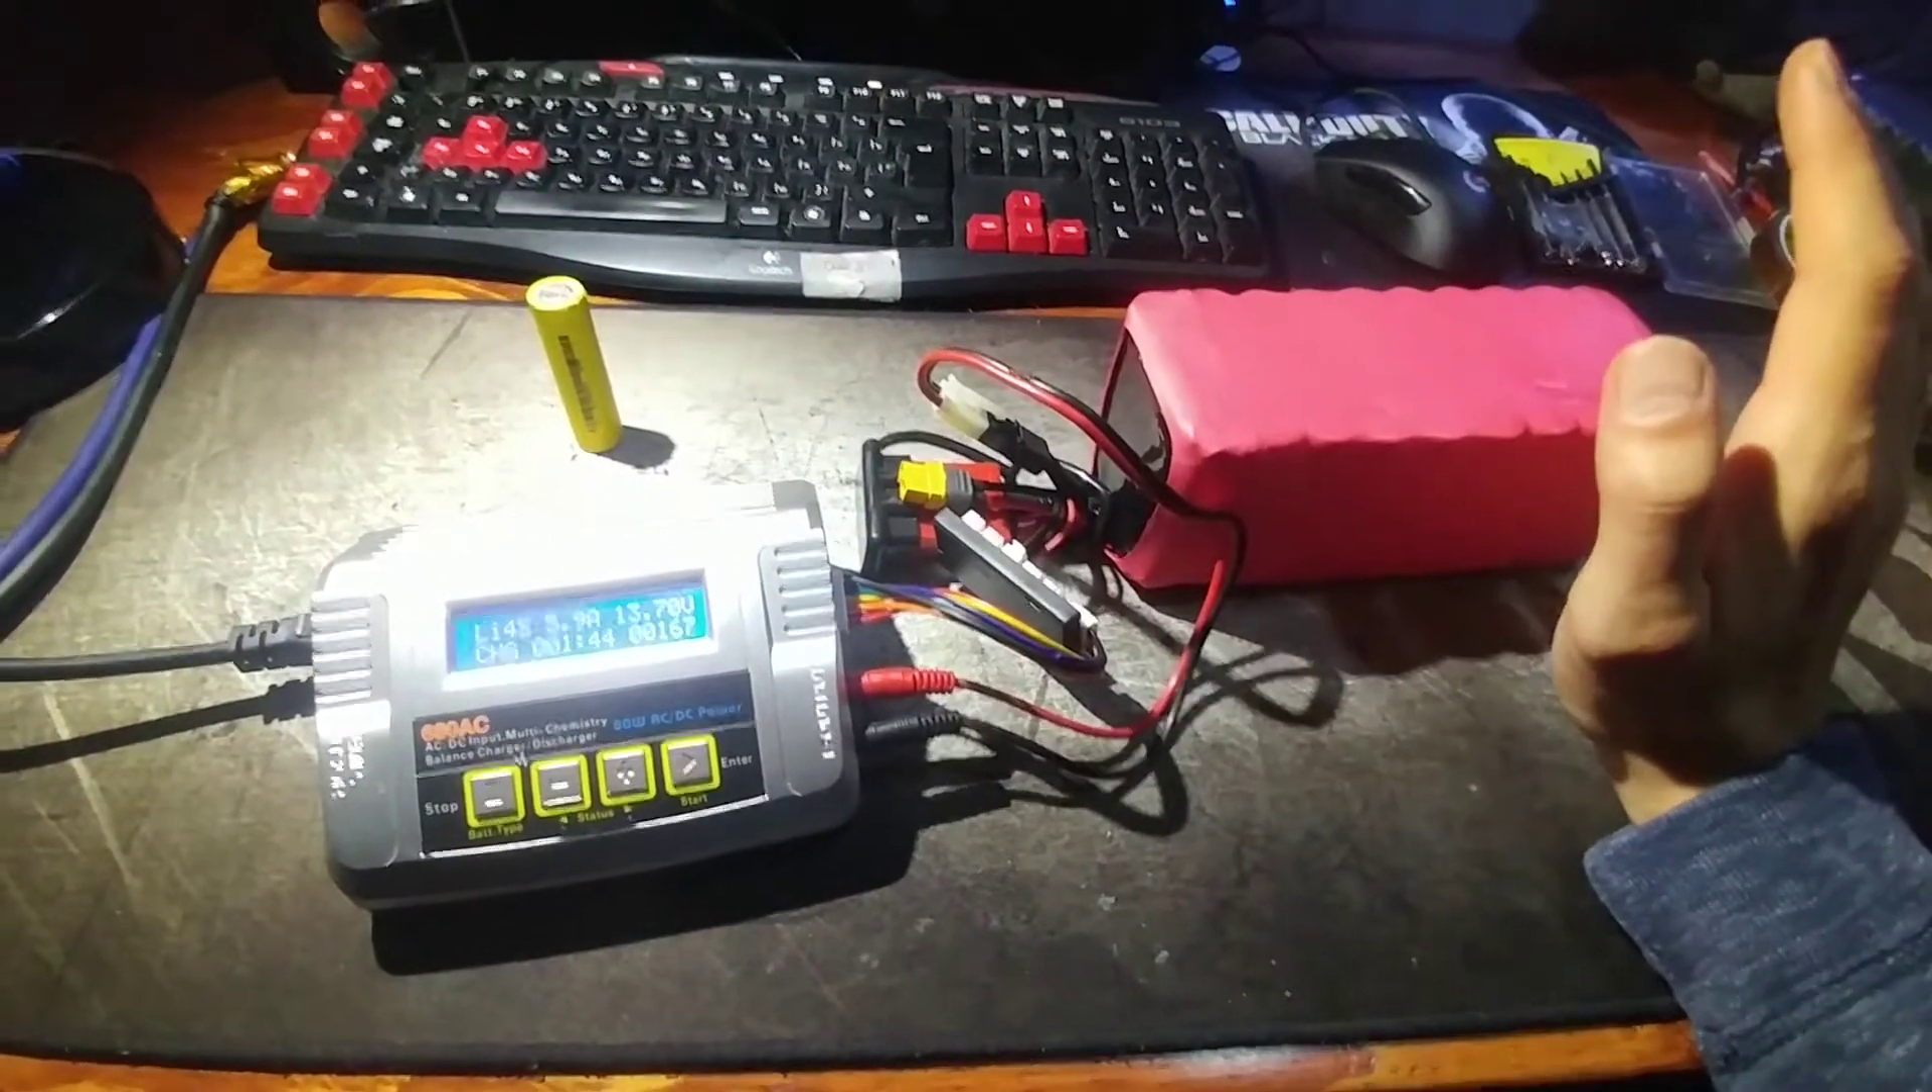So the ends are going to be black, and I got this sweet-looking red shrink wrap that I put on the whole battery.